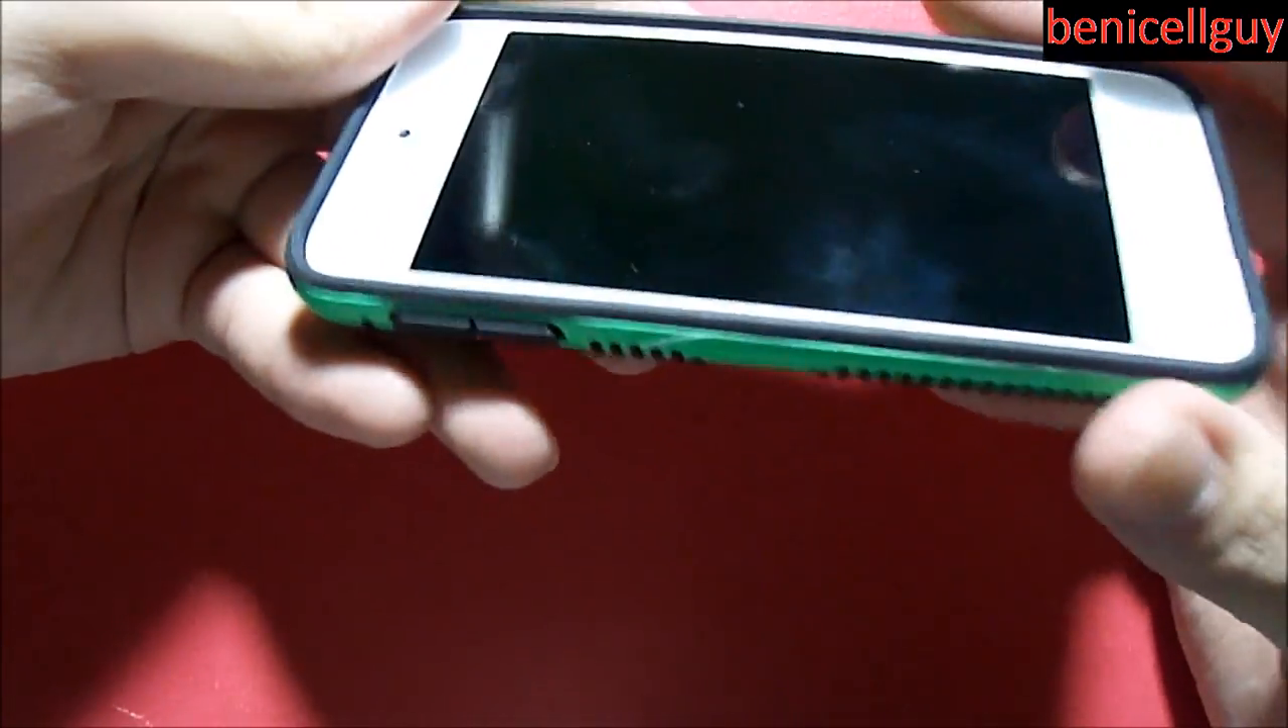There you go. The iPod touch fifth generation is seated inside the case.